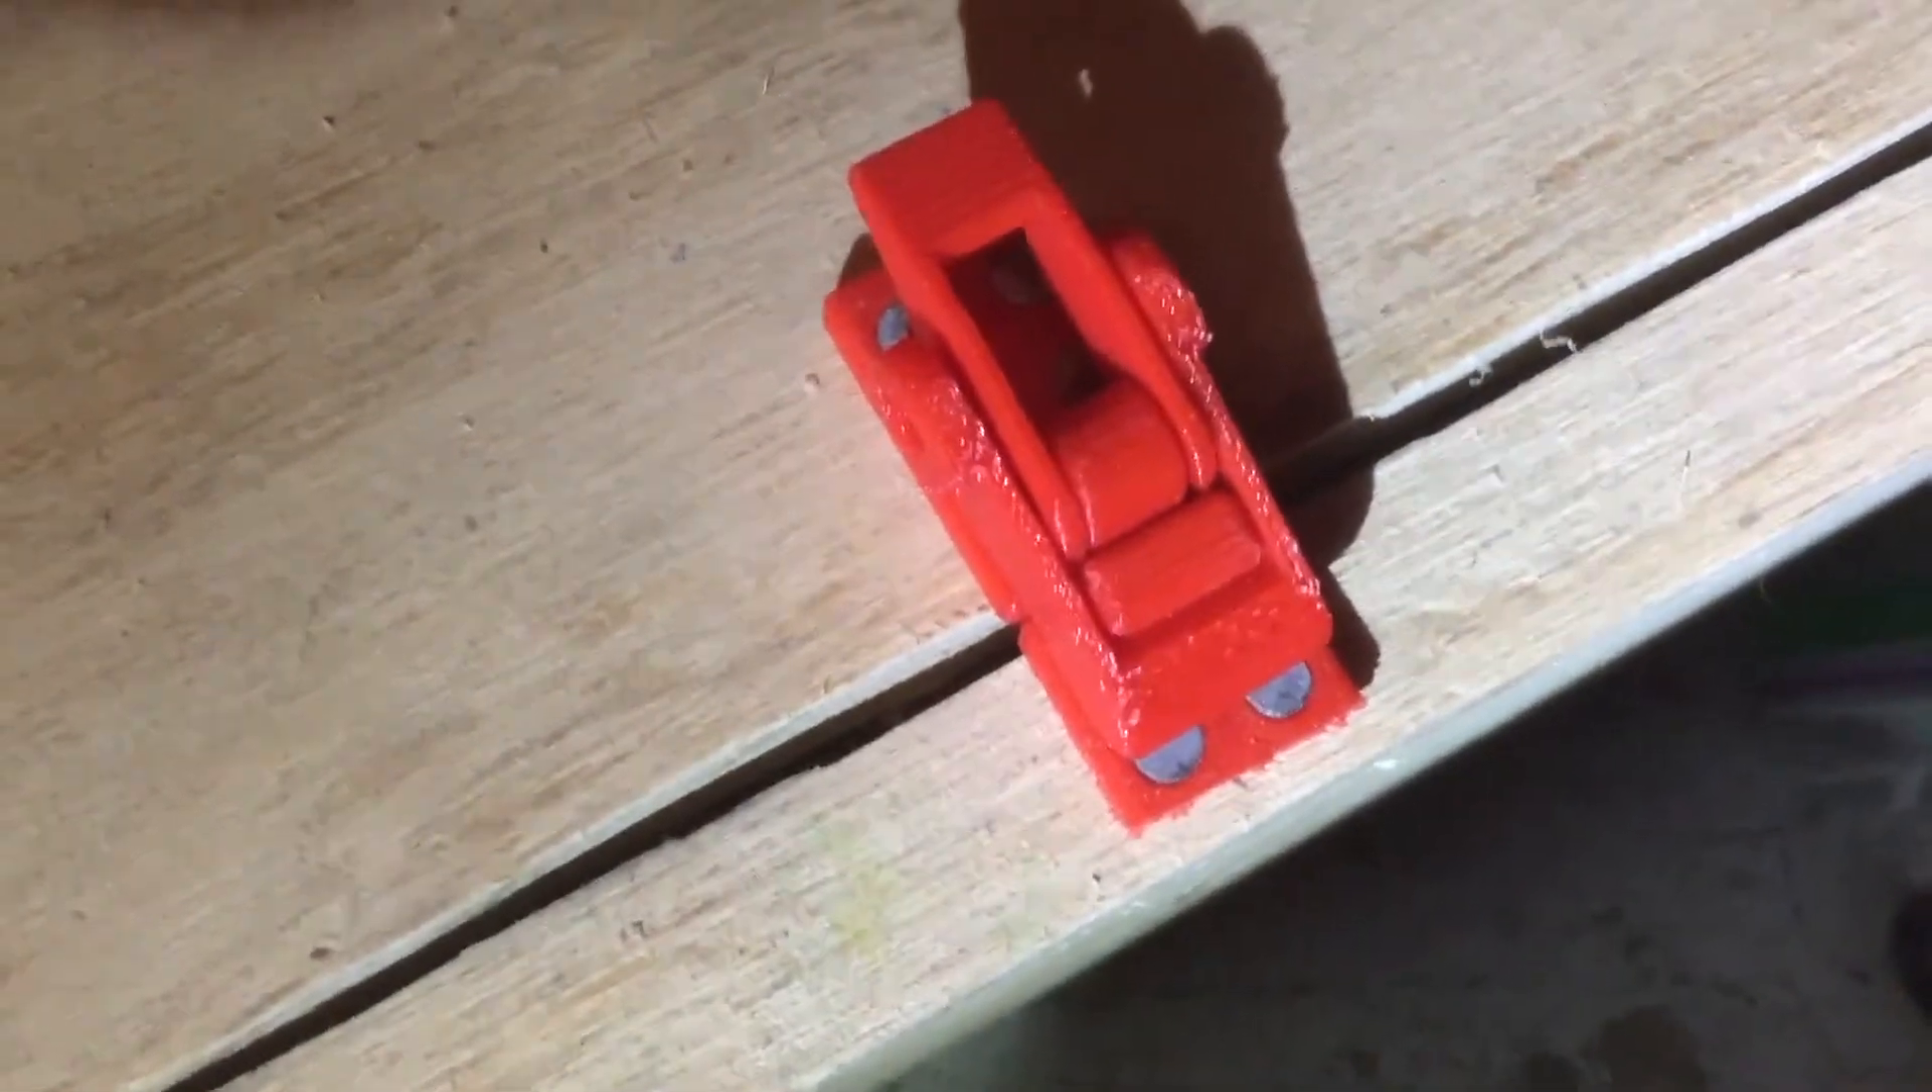So, it's actually later the same night and I just wanted to update you that I just added this little 3D printed latch and it's really cool that it's 3D printed.